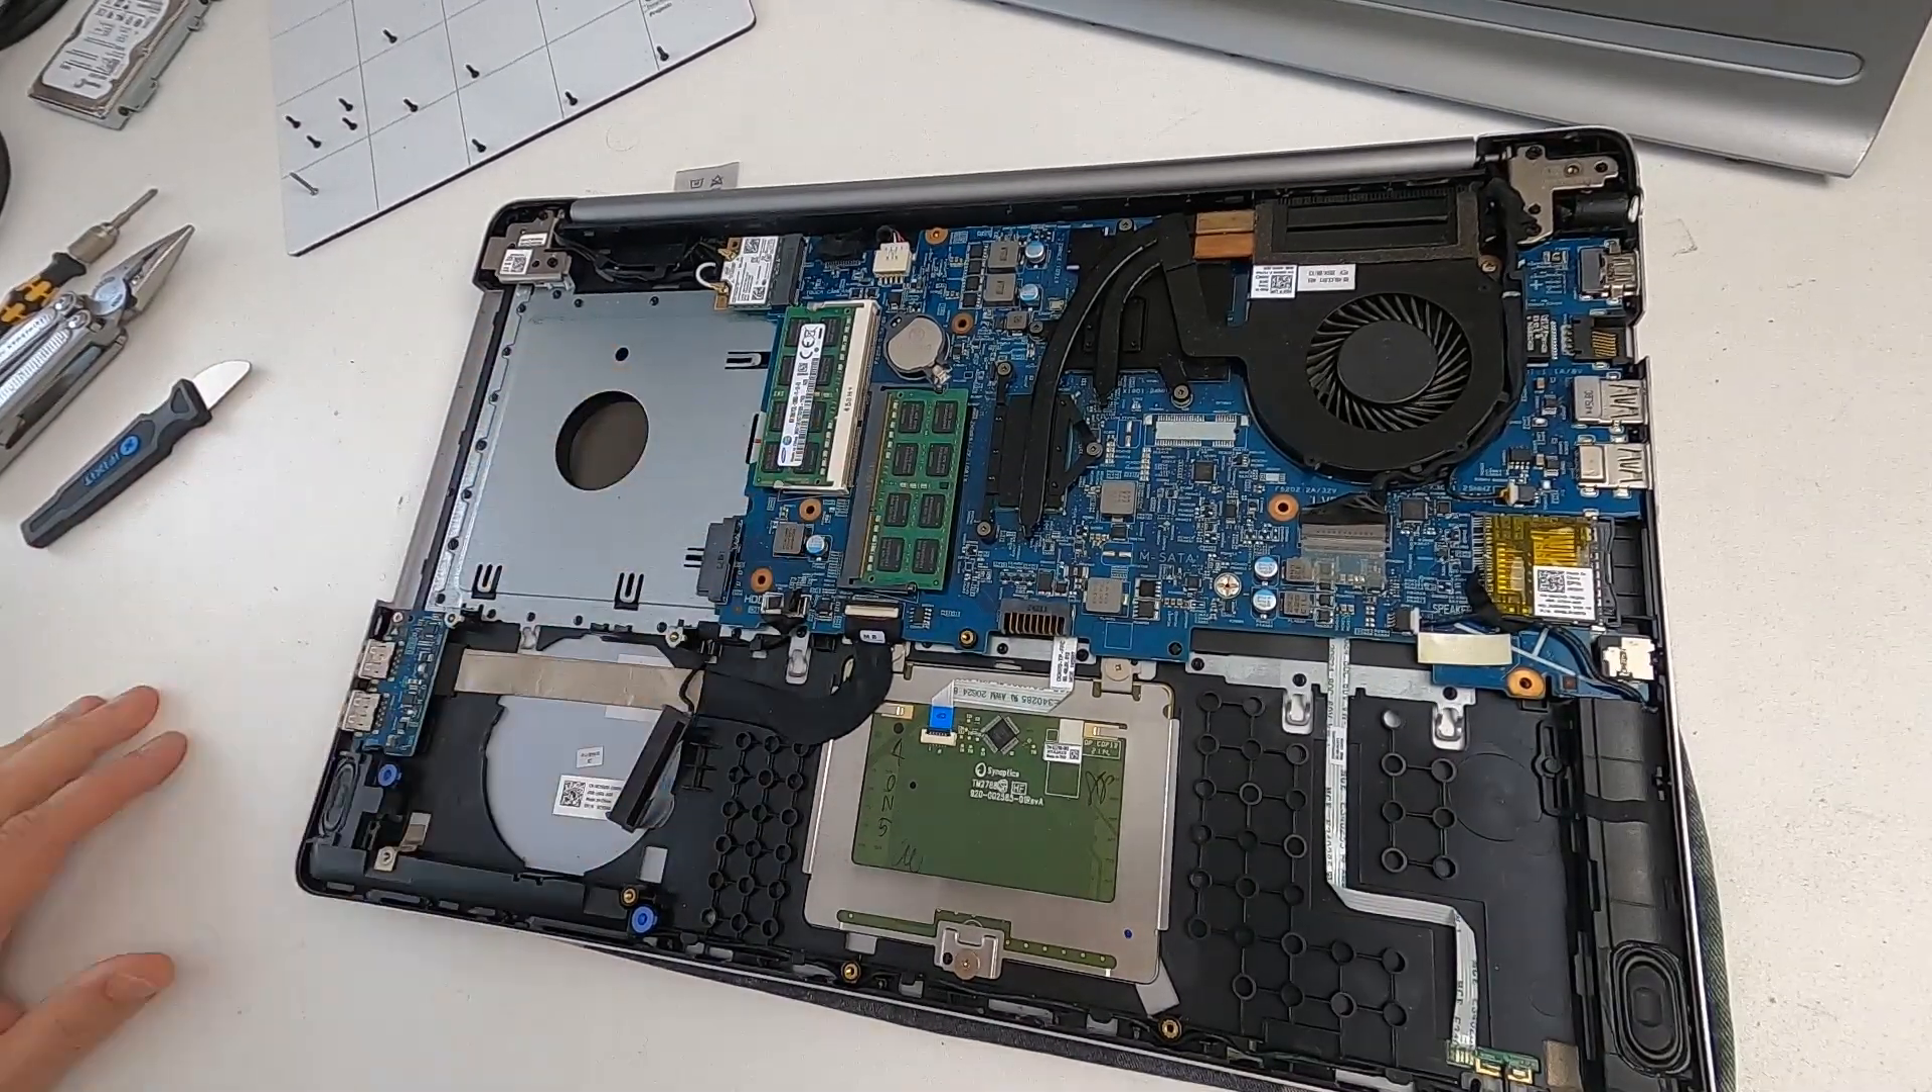And with the back cover off. We now get a closer look at what's going on inside.